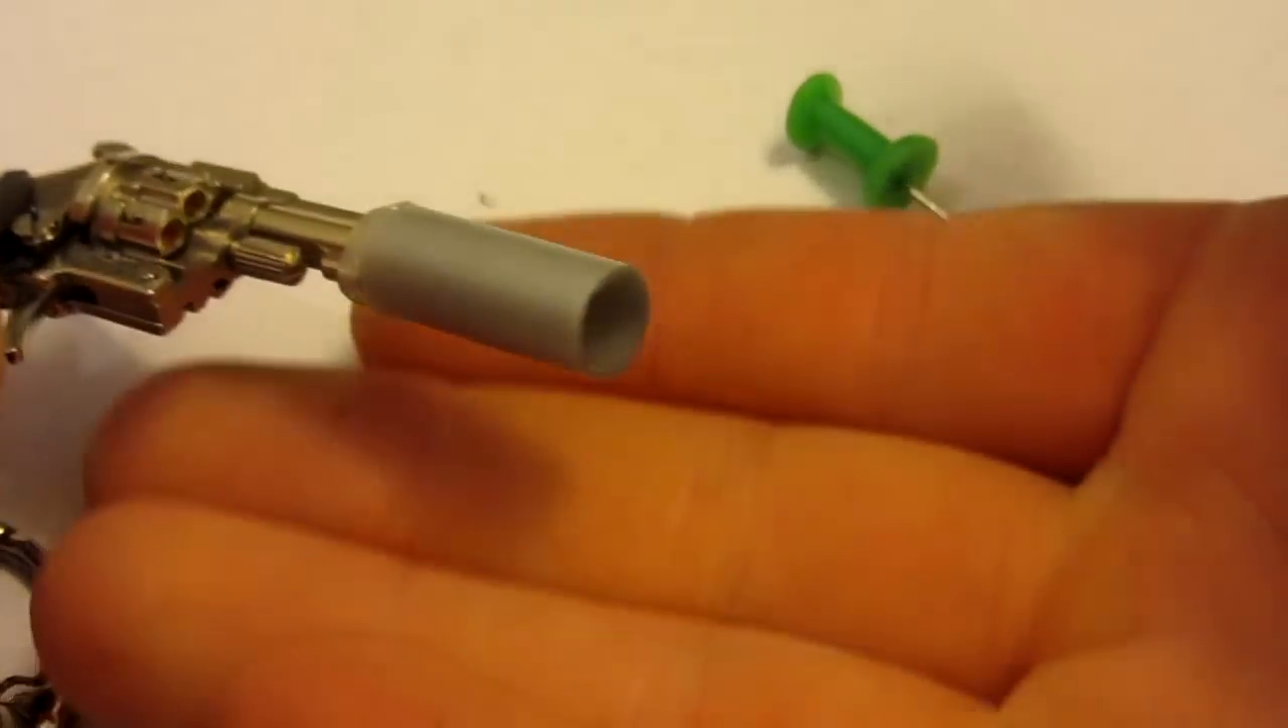As you can see, I got the pen tube glued on the end of the barrel.